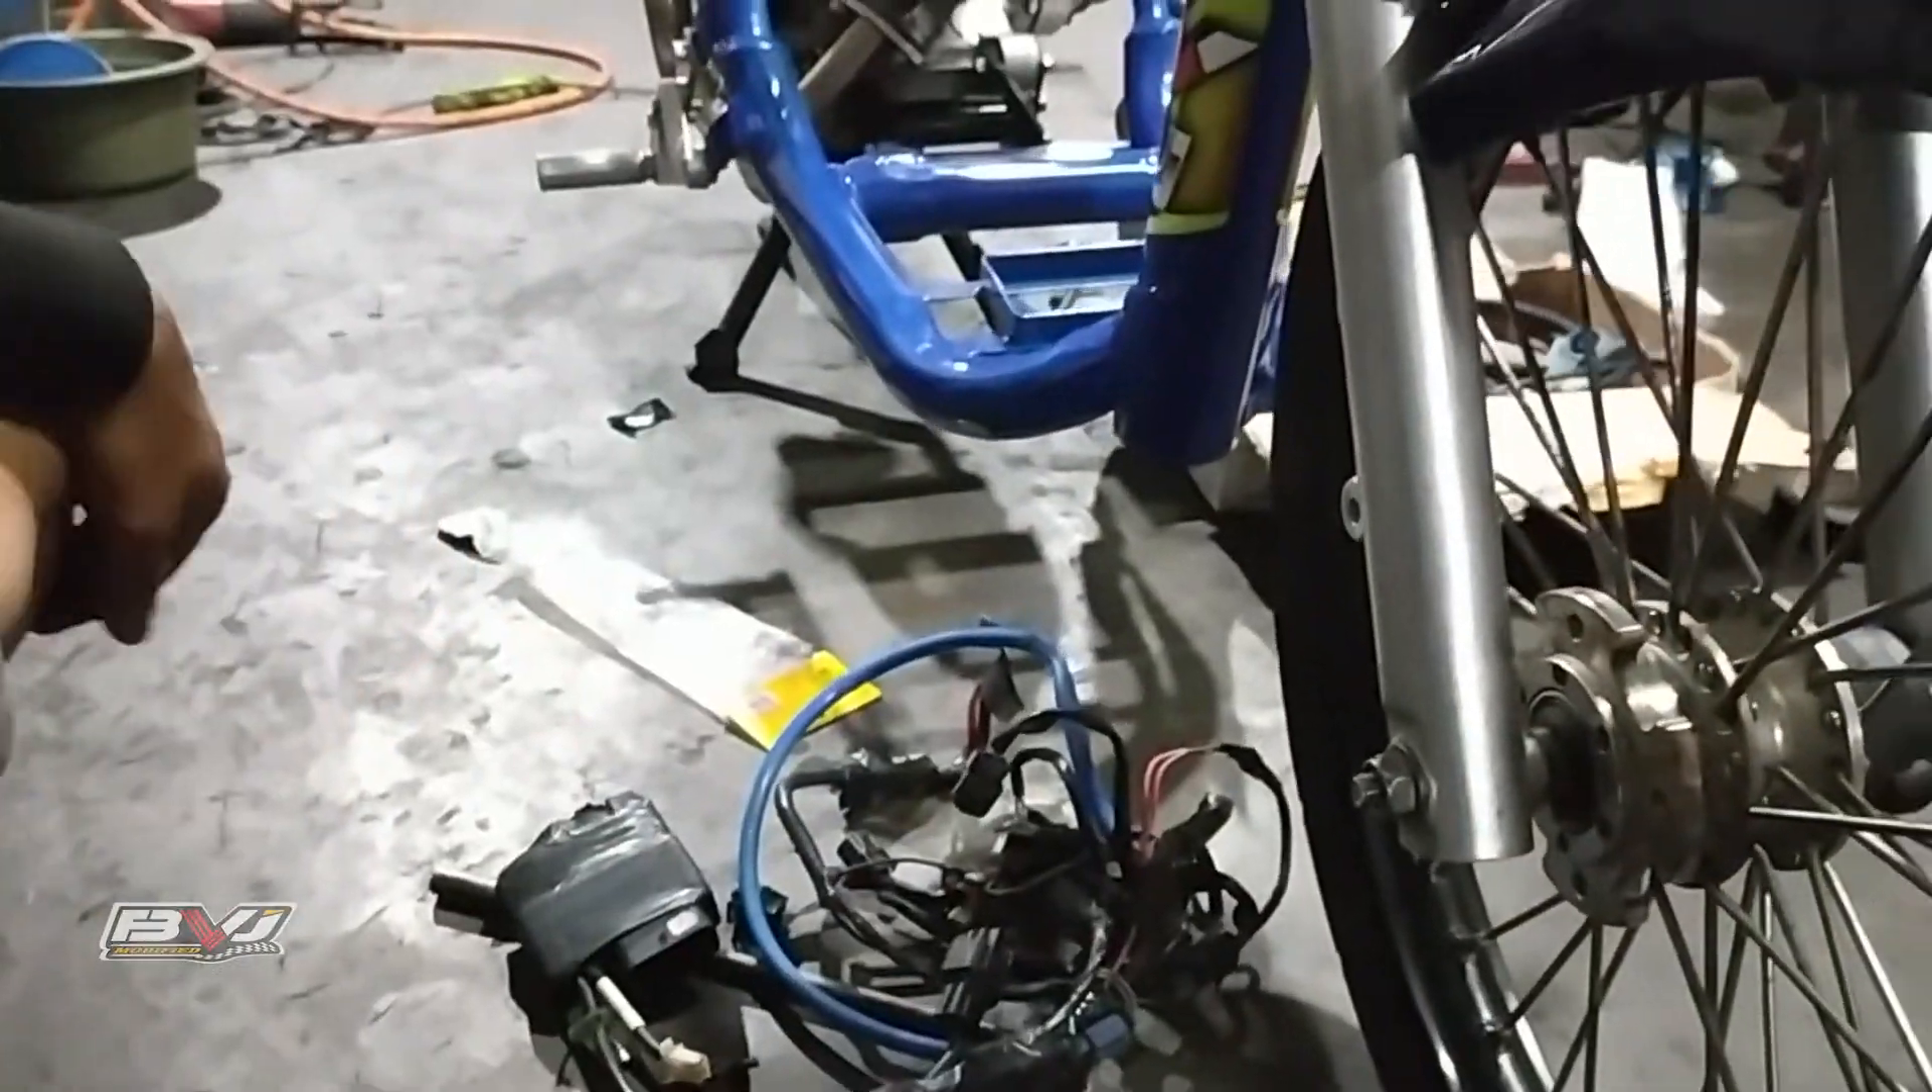Di depan kita ada kabel body ini baru mau dirakit.